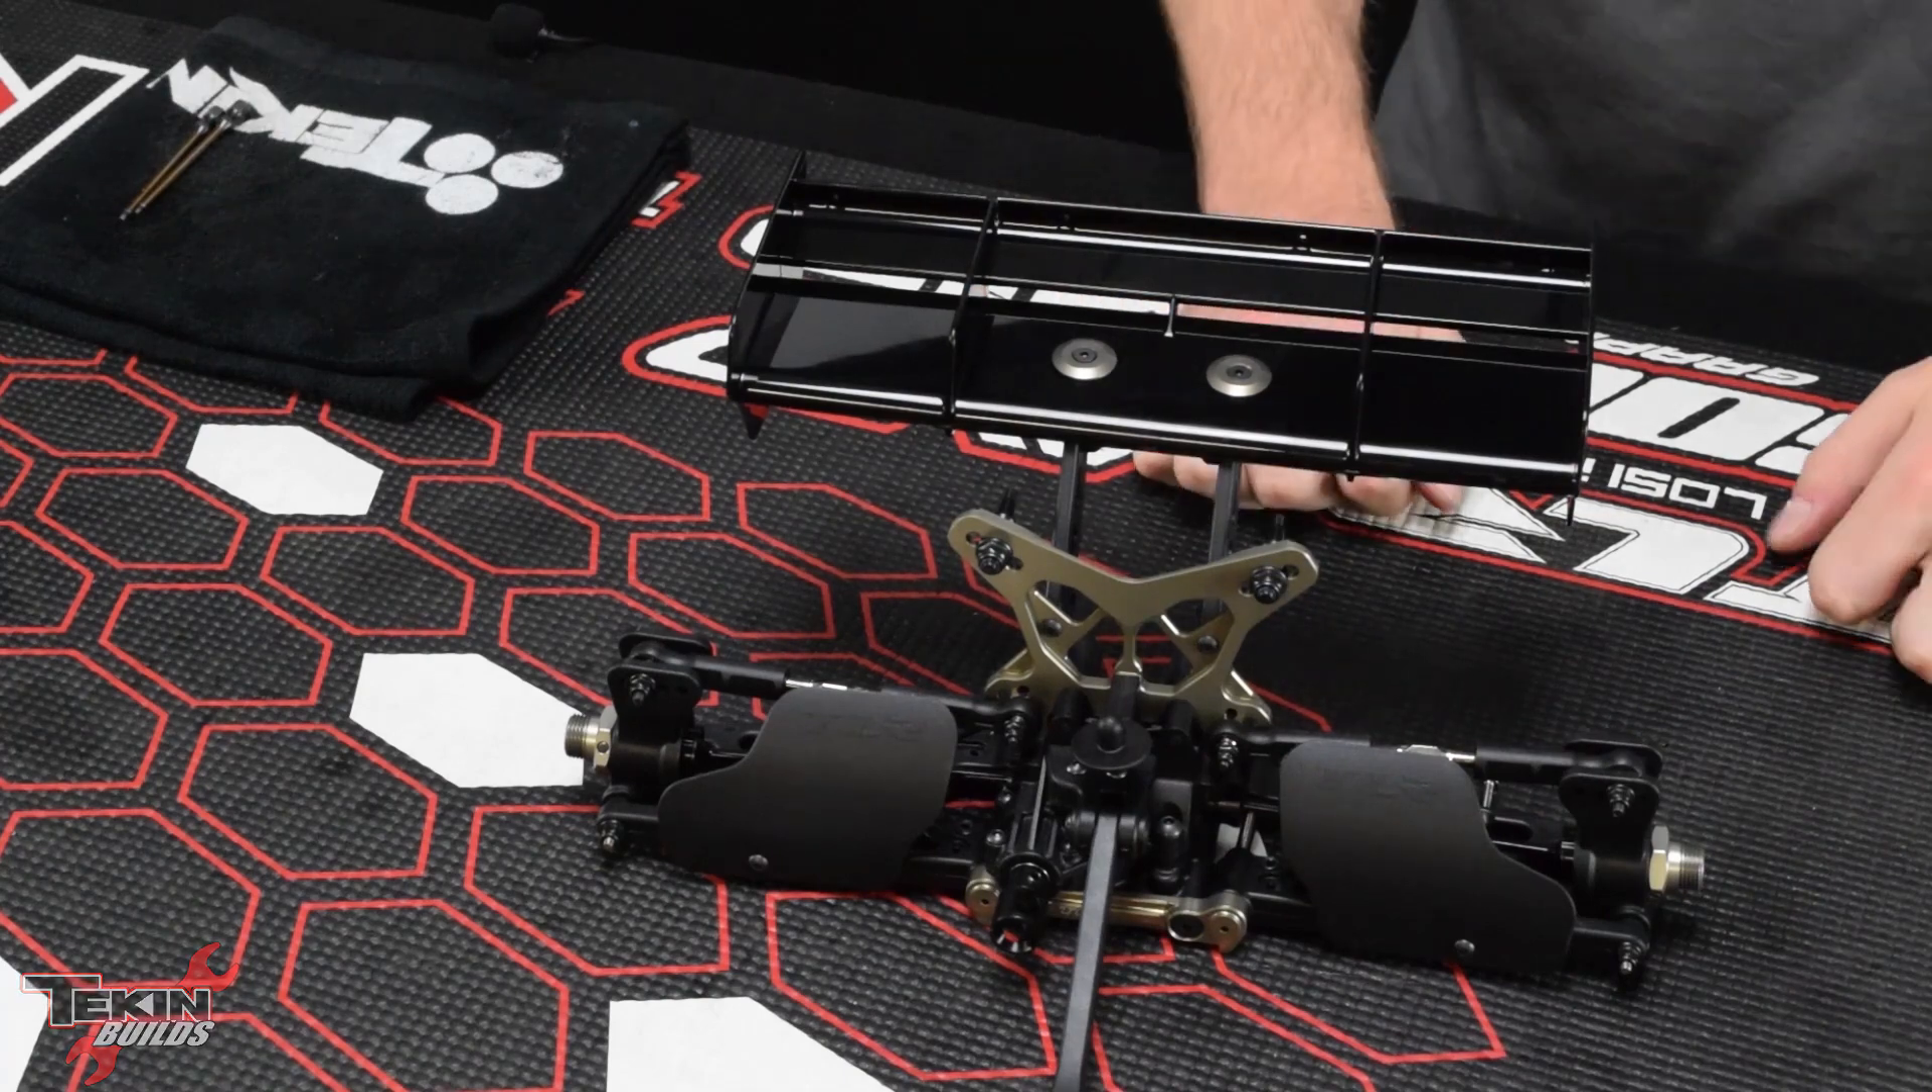So that's our rear clip assembly all finished up with the chassis brace. I went ahead and threw the wing mount and the wing on.